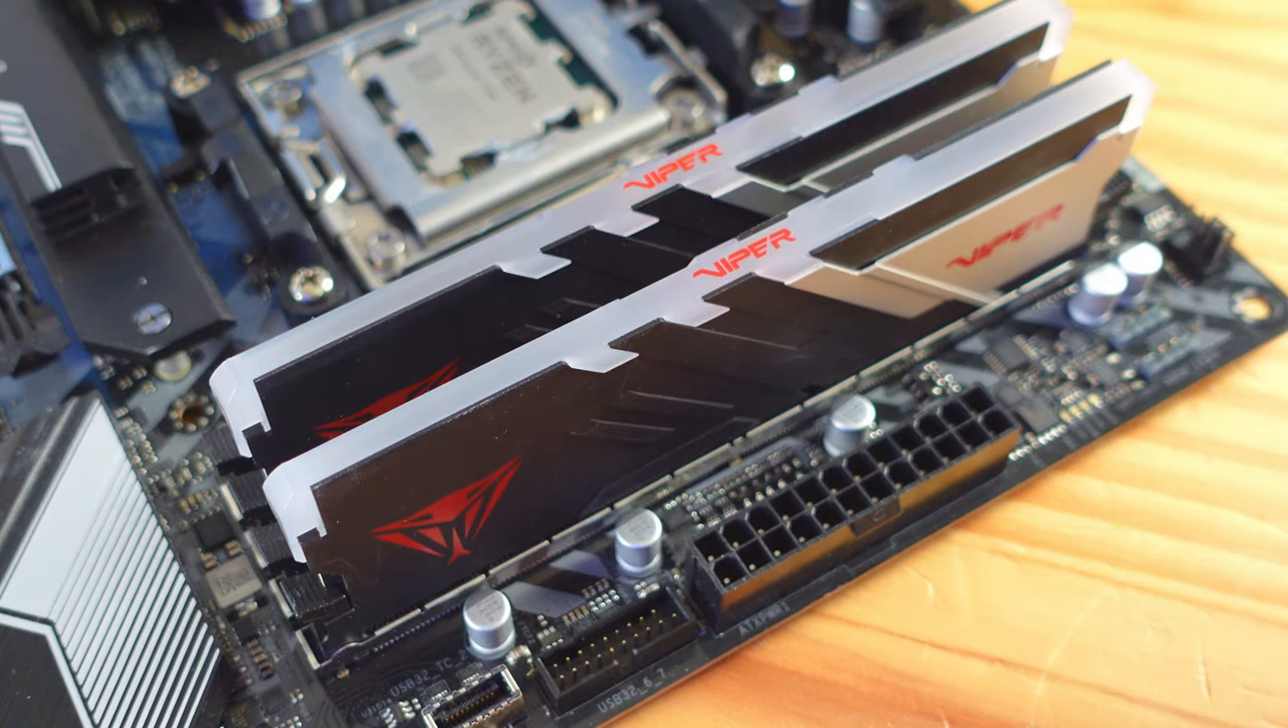And the memory locked in place so now we've installed 32 gigs of ram and now we're going to install the m .2 ssd.